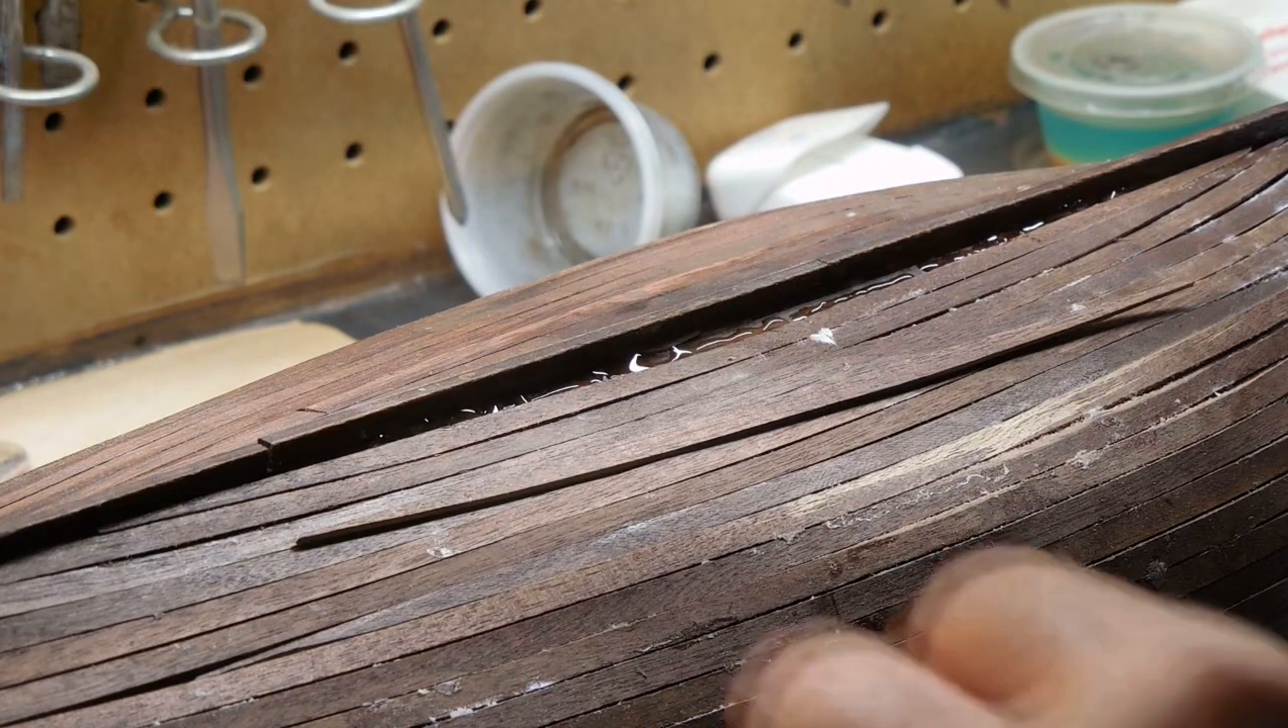I'm just about ready to put in the last plank on this side.